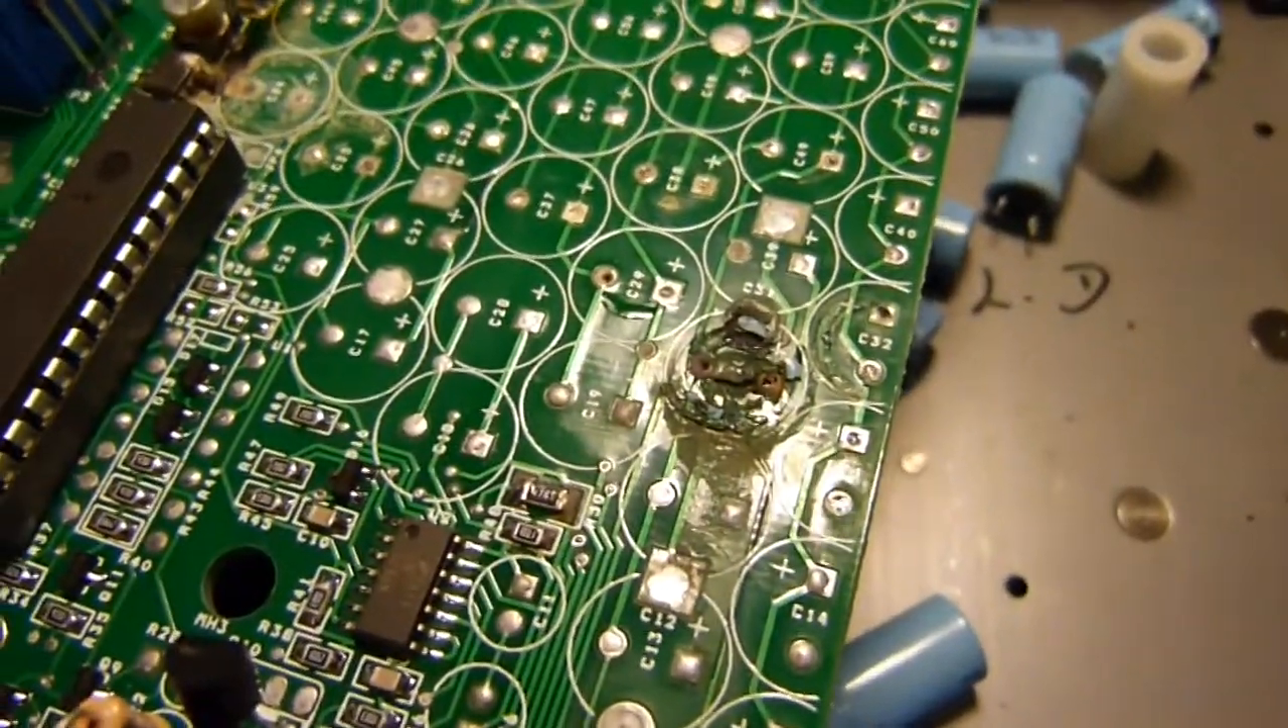Just got done desoldering all the supercapacitors.